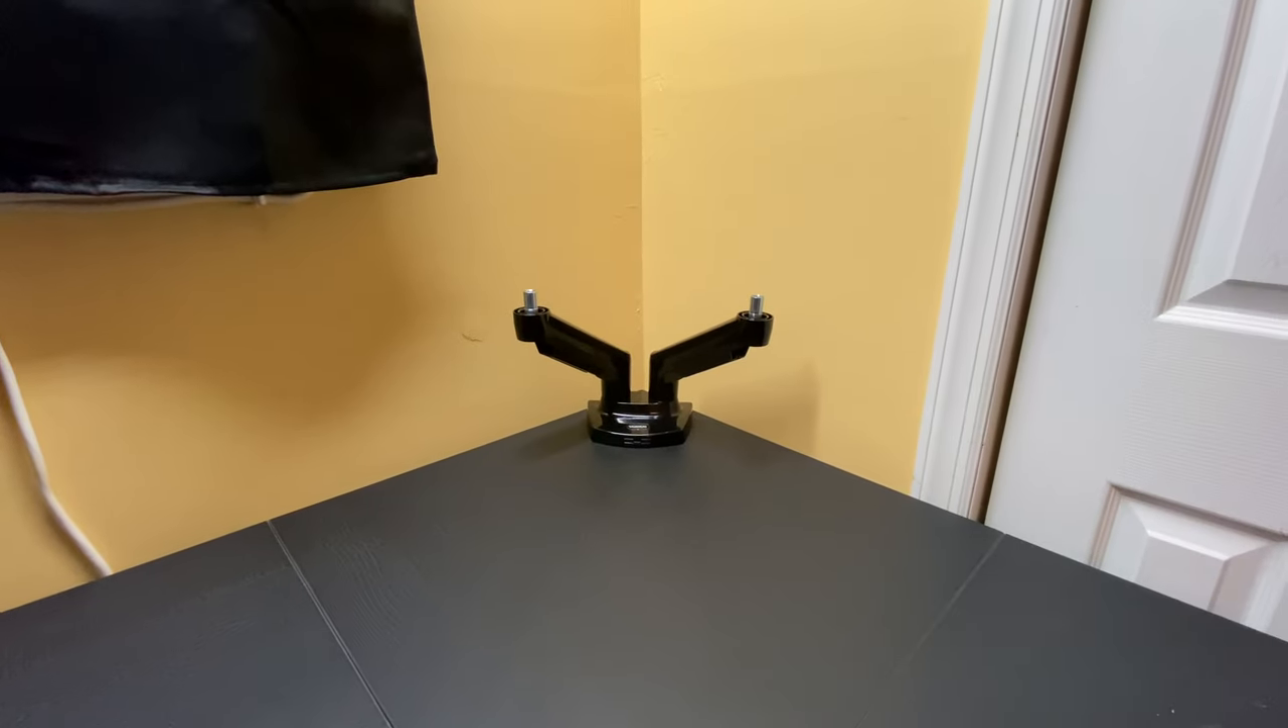So as you can see, the monitor arms are now installed on the base.